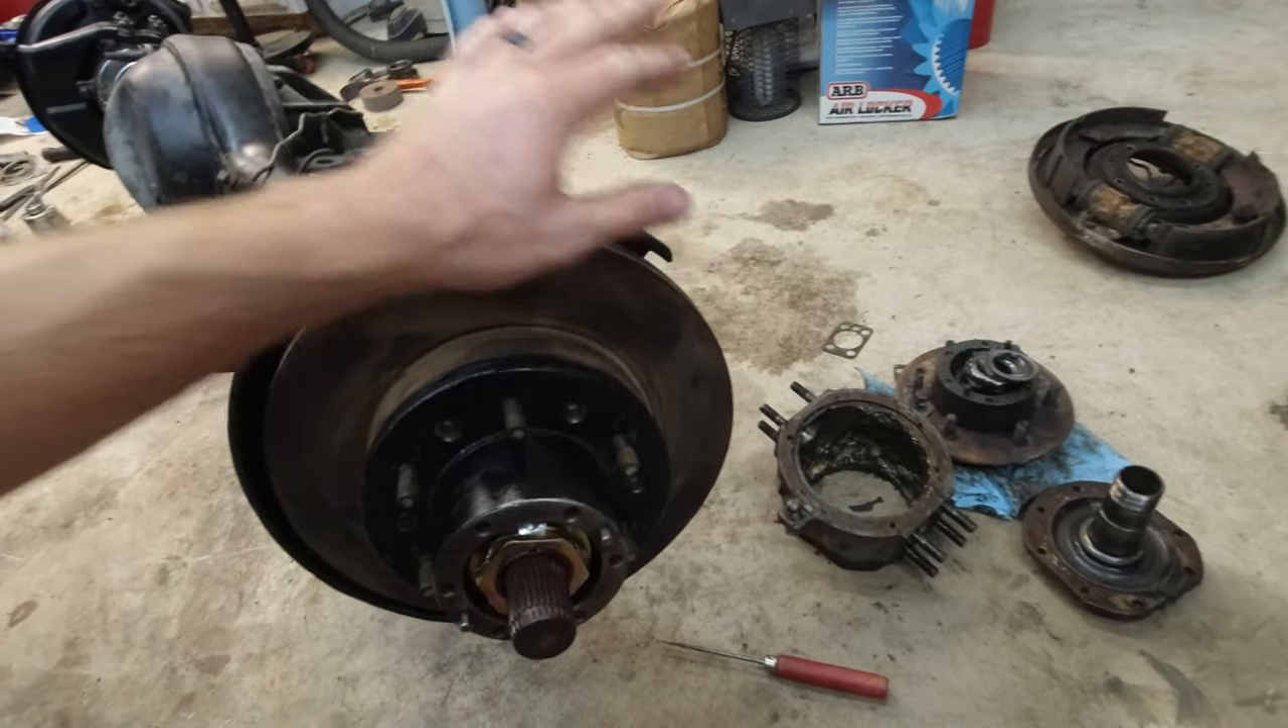I put this side all together everything's done except for the caliper and the drive hub.